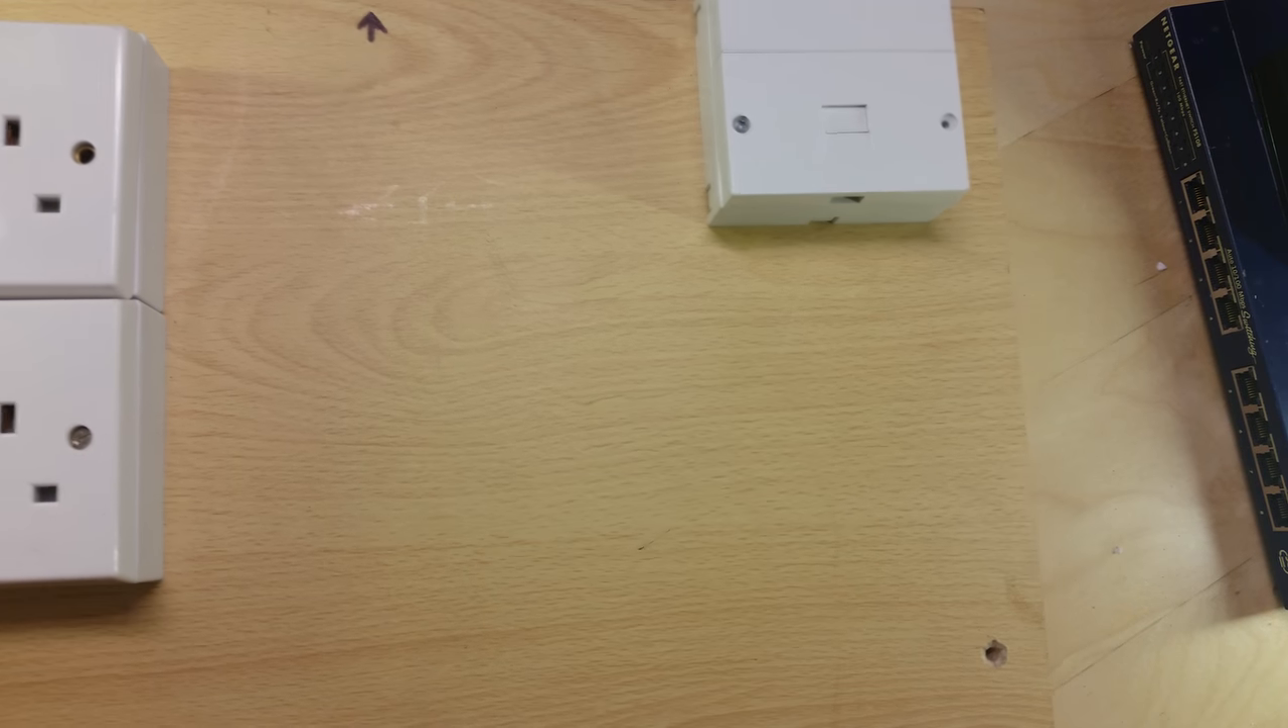There's the master socket now mounted on the top corner.